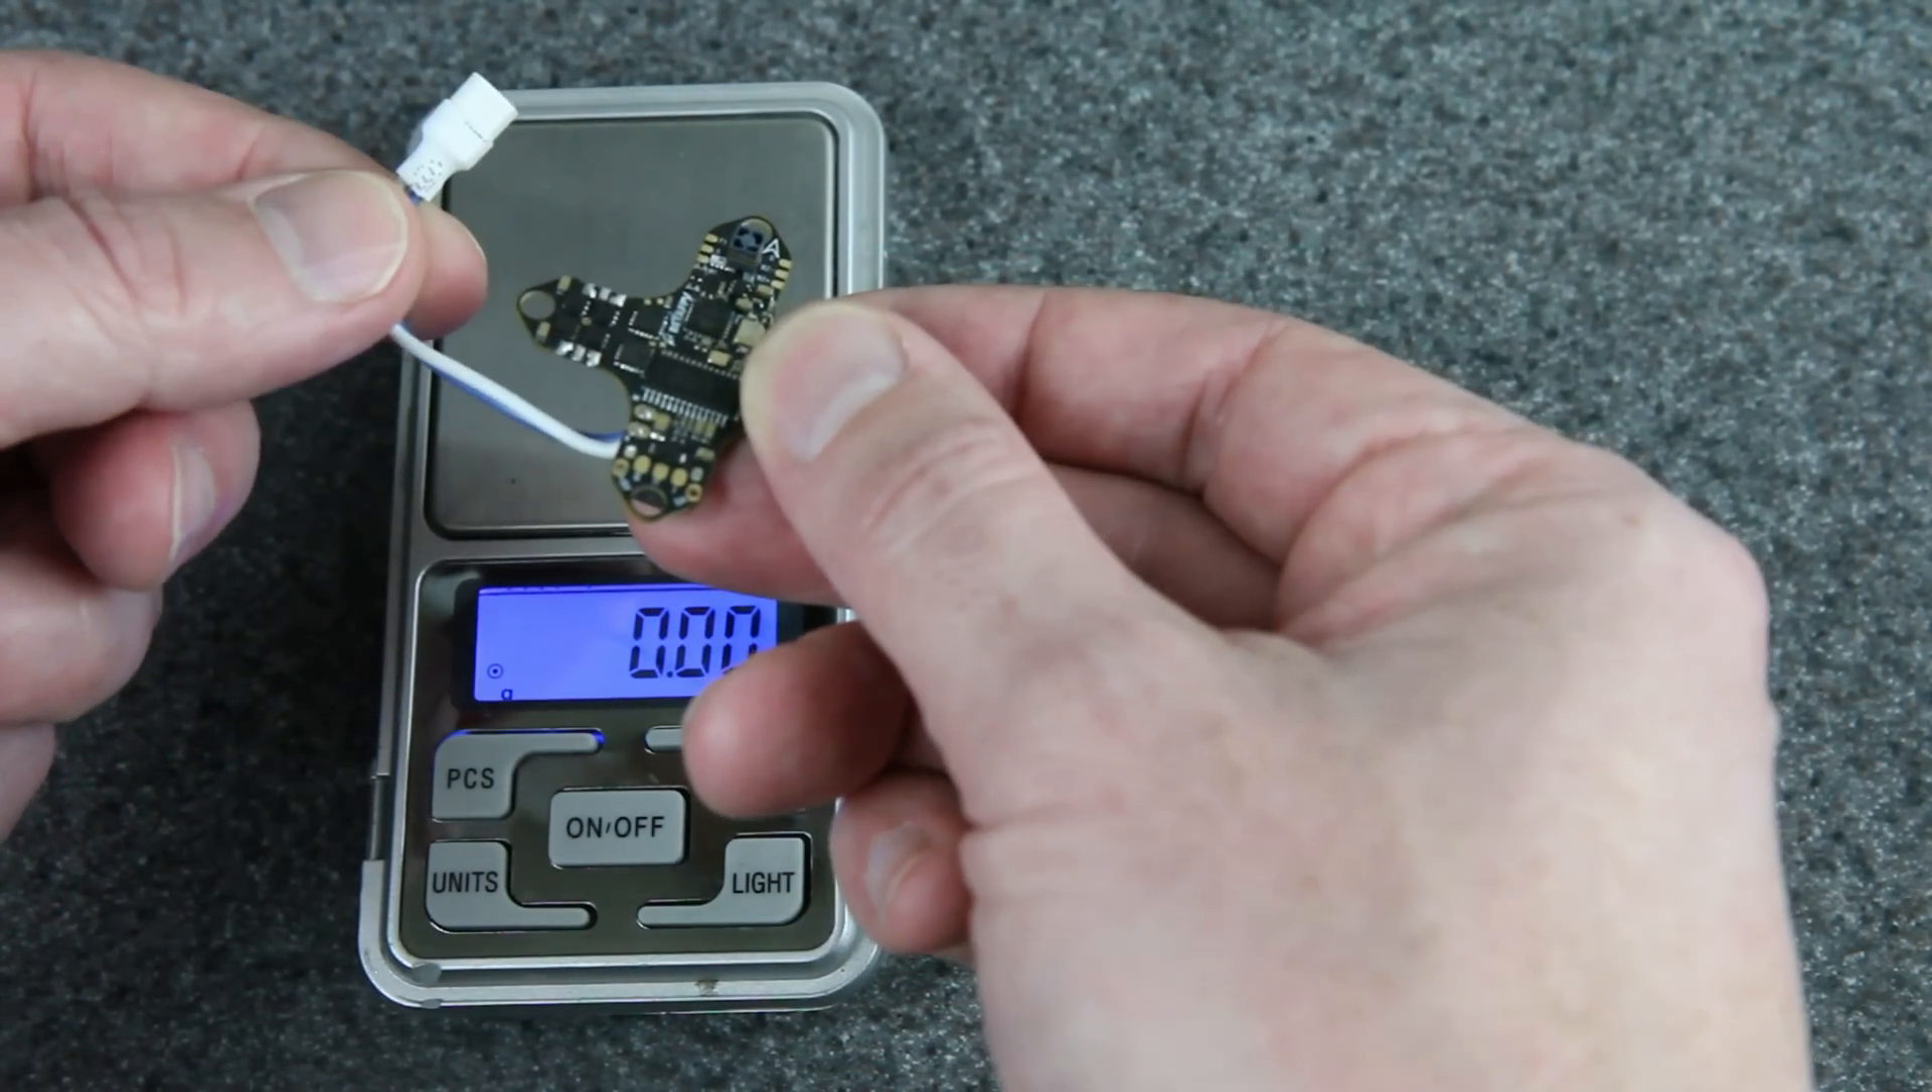I've already removed the motor plugs. I have not removed this wire yet.